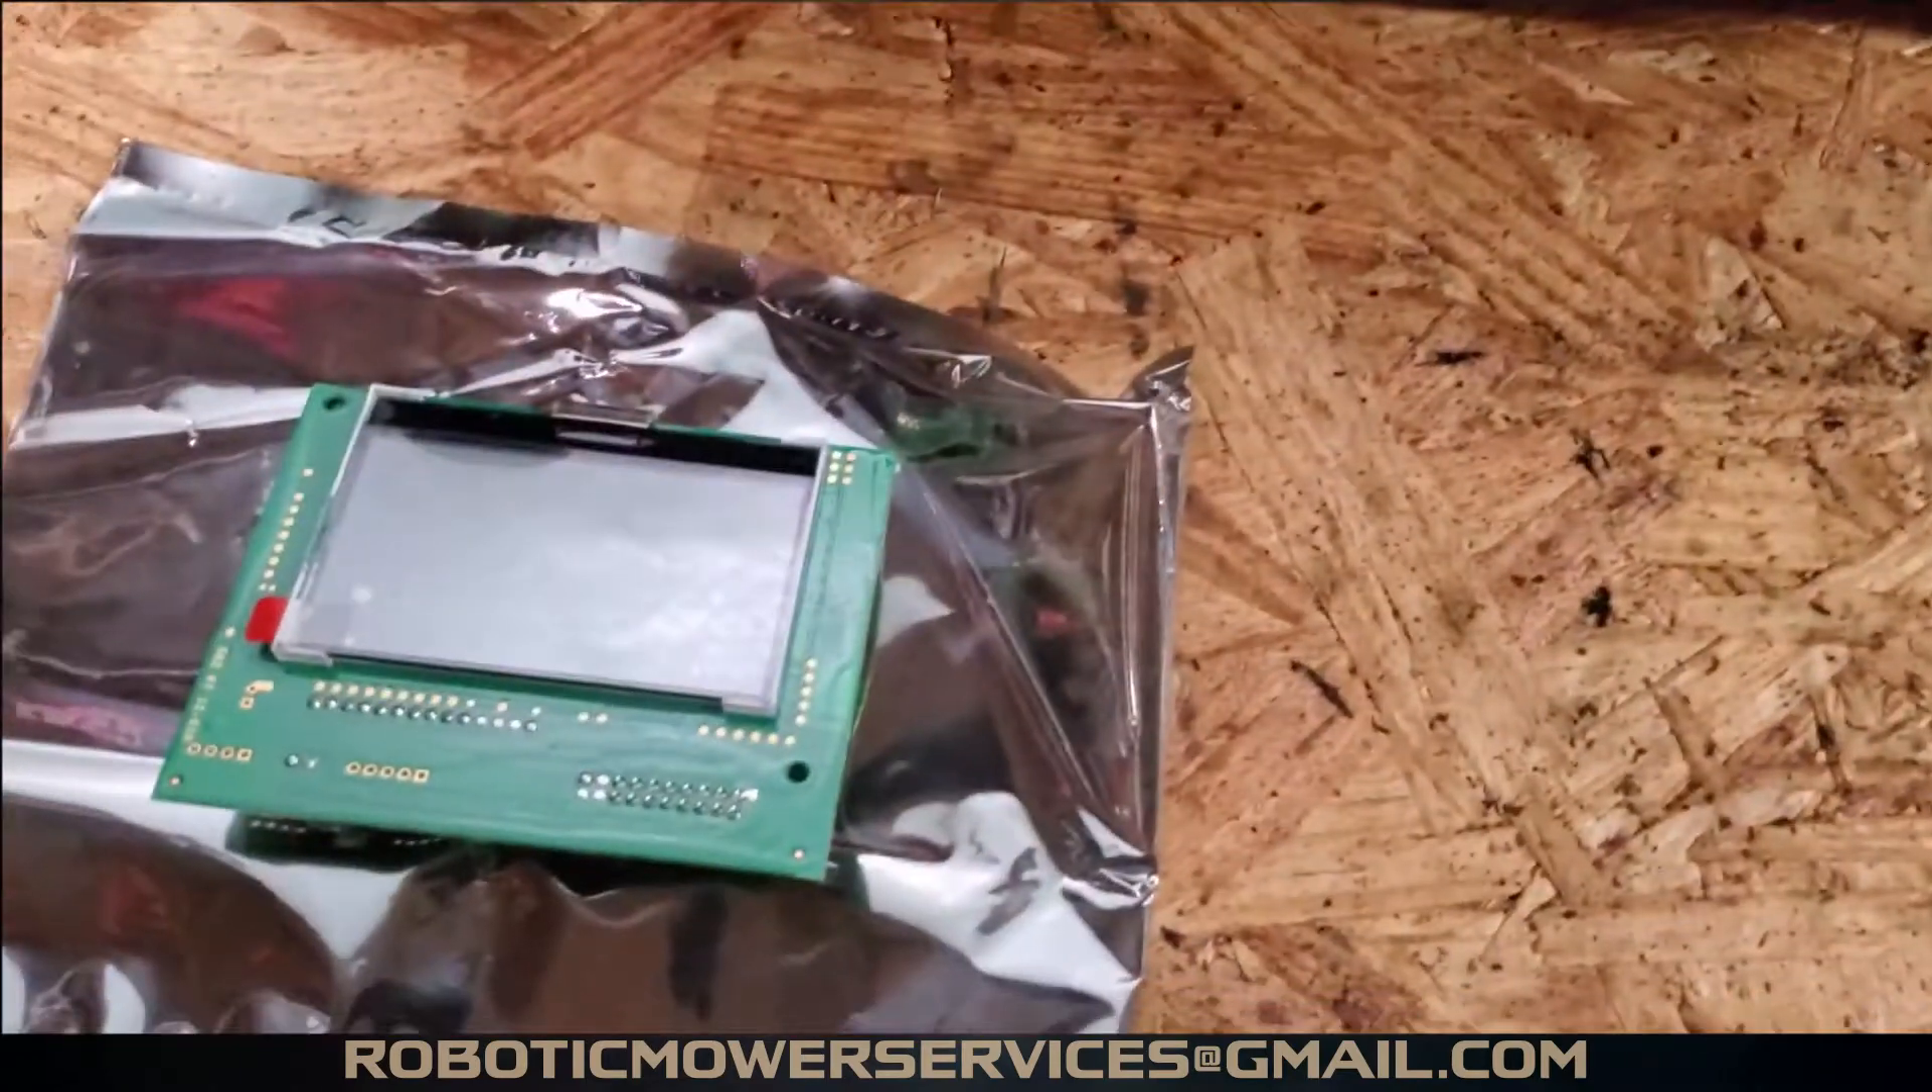Okay we have our hmi board out of there.